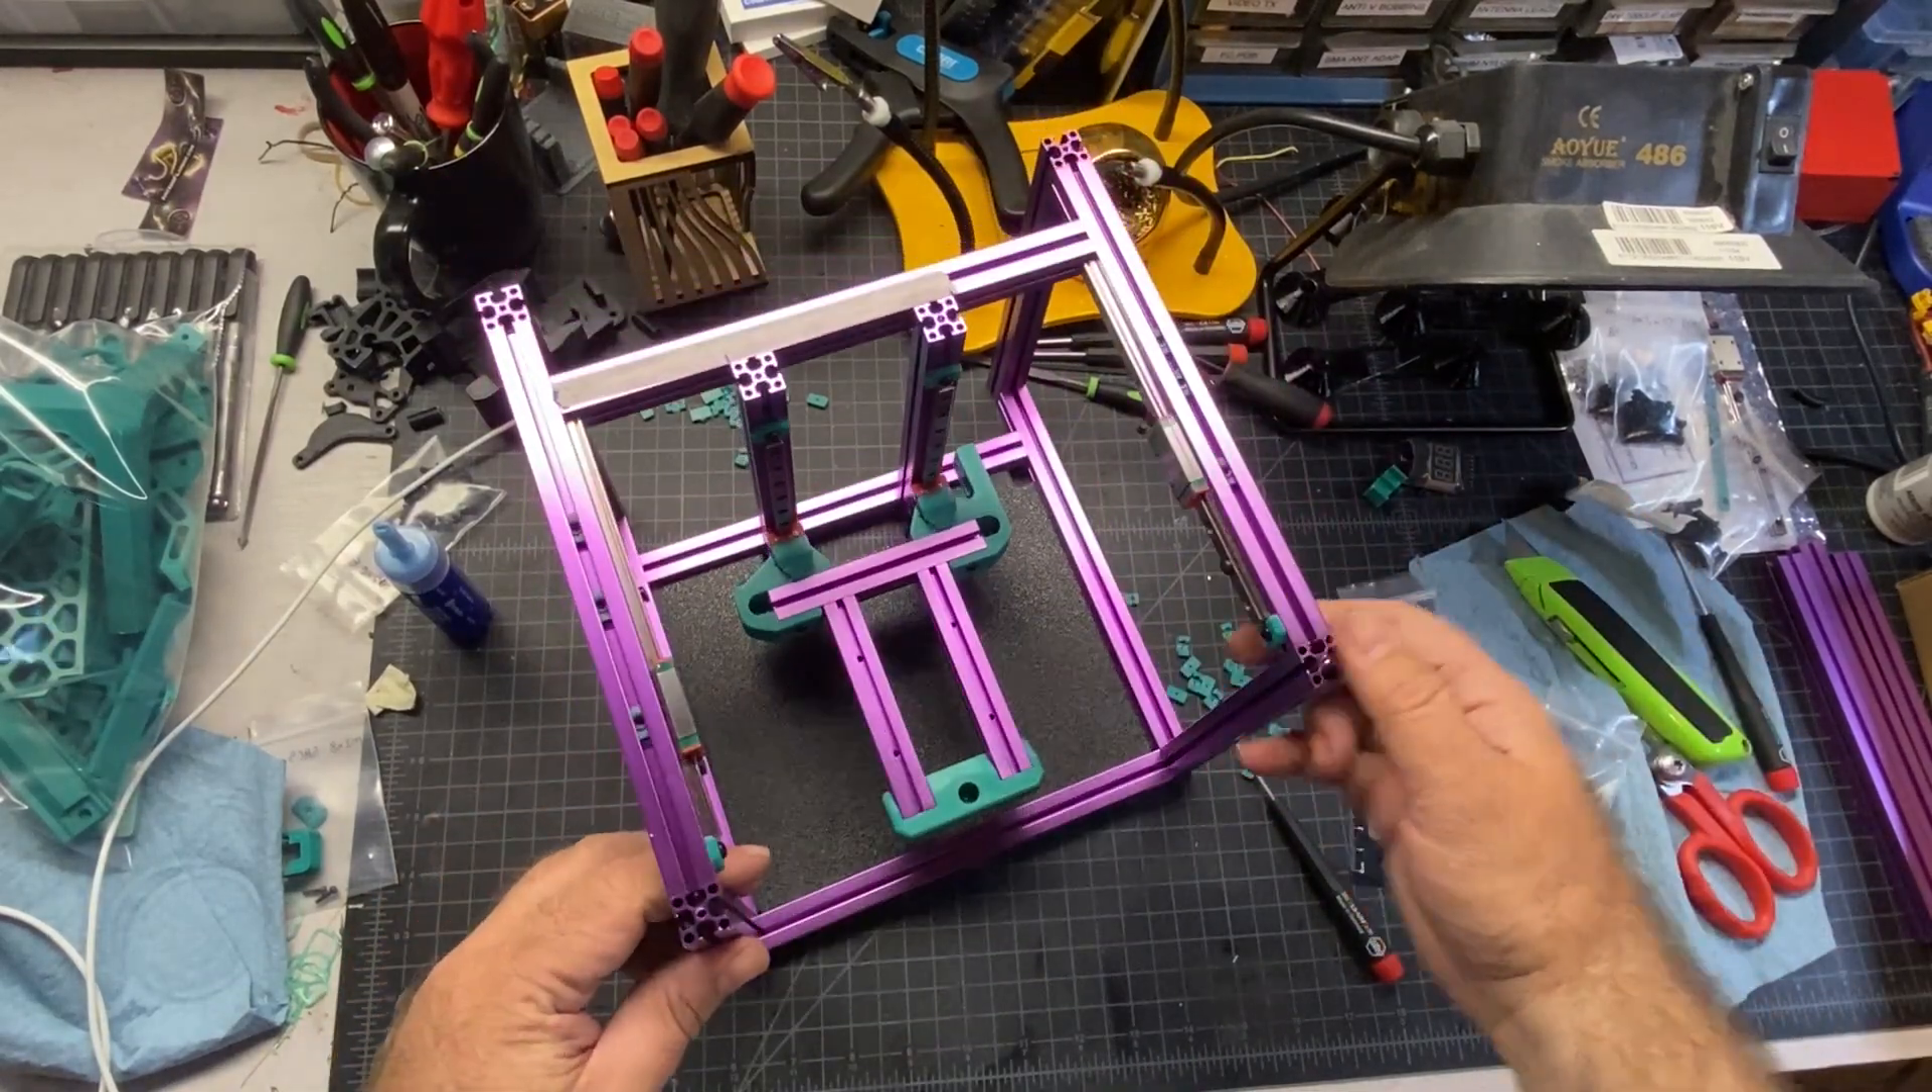All right here it is now with the extrusions all connected so now we've got a cube.